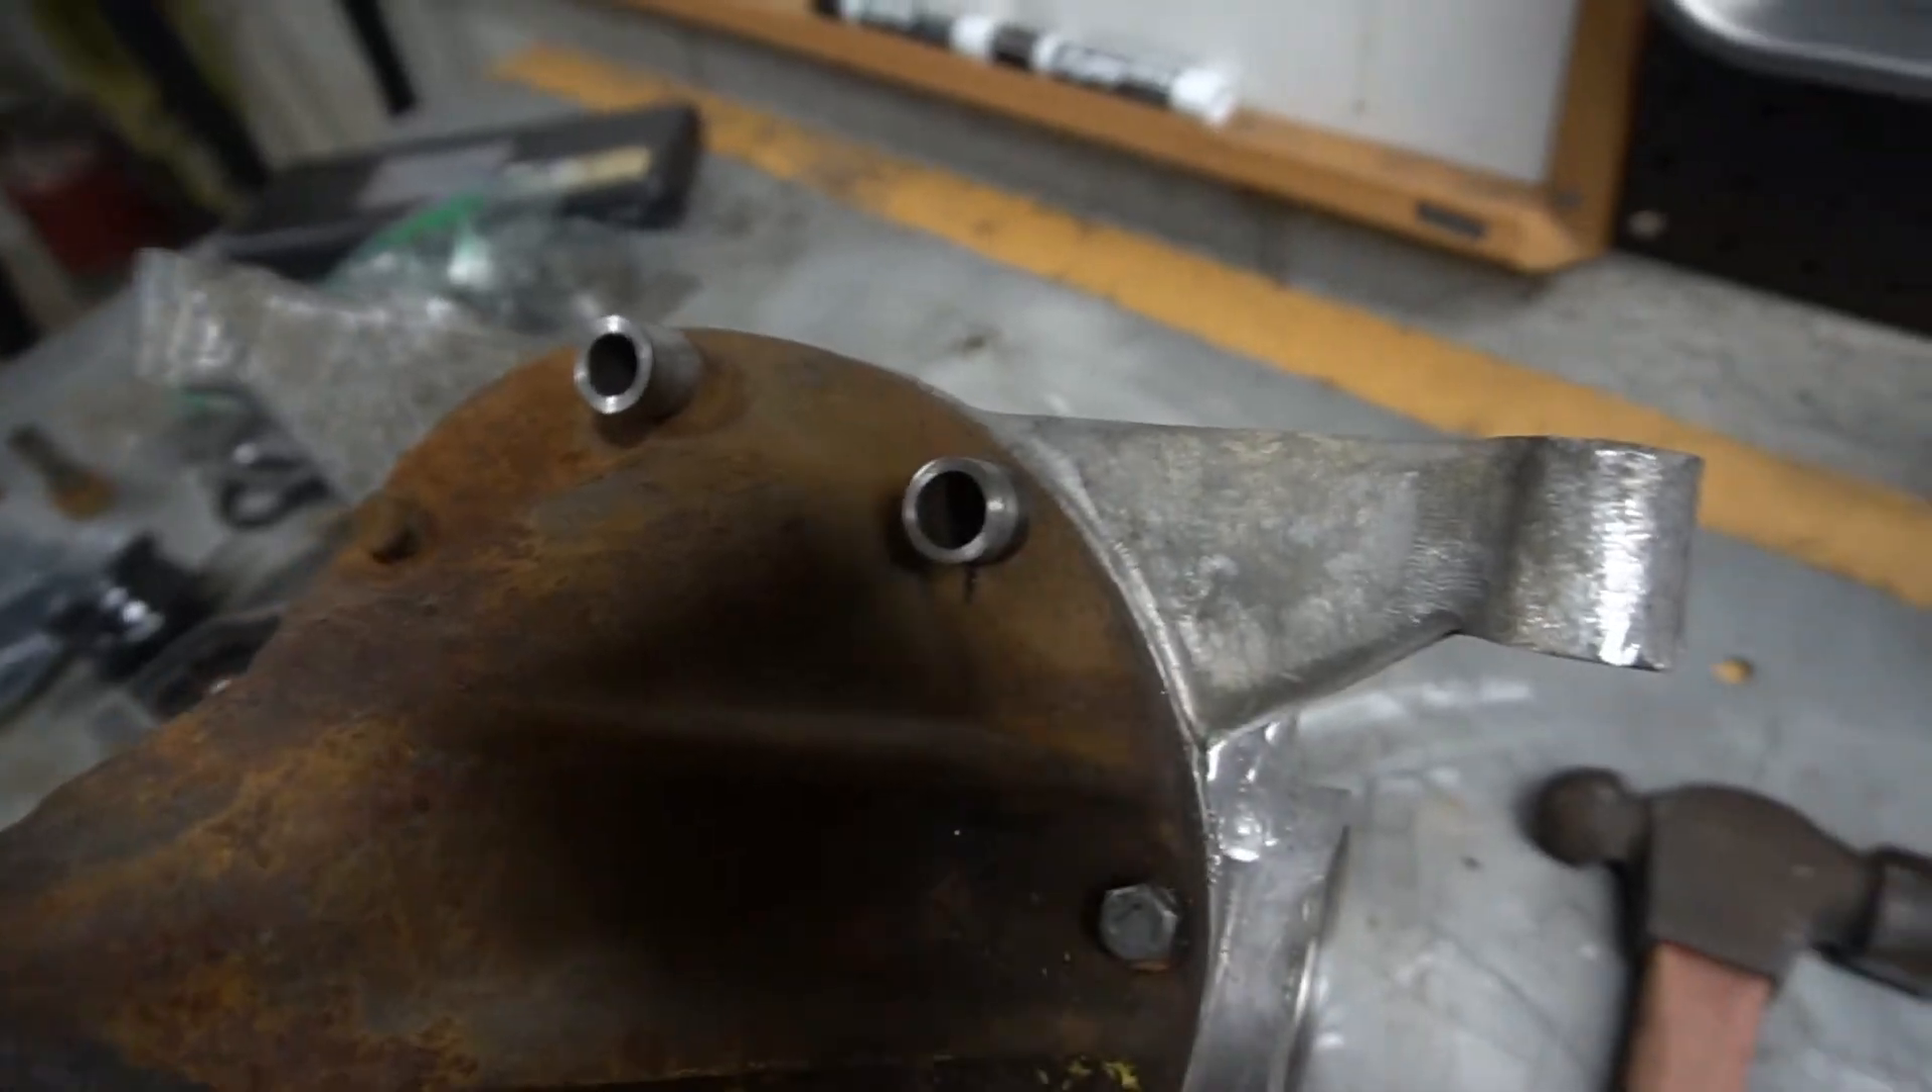Those spacers fit in there nicely.